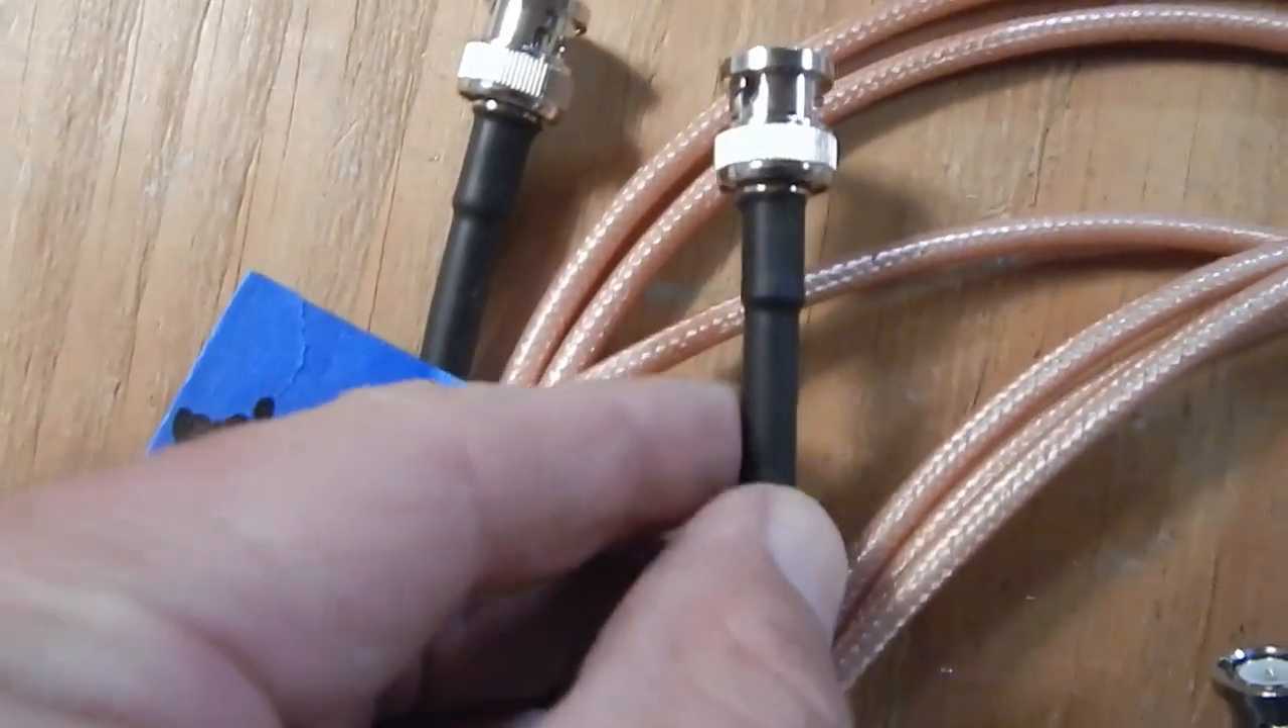I've got the uh coax terminations done with my BNC connectors.